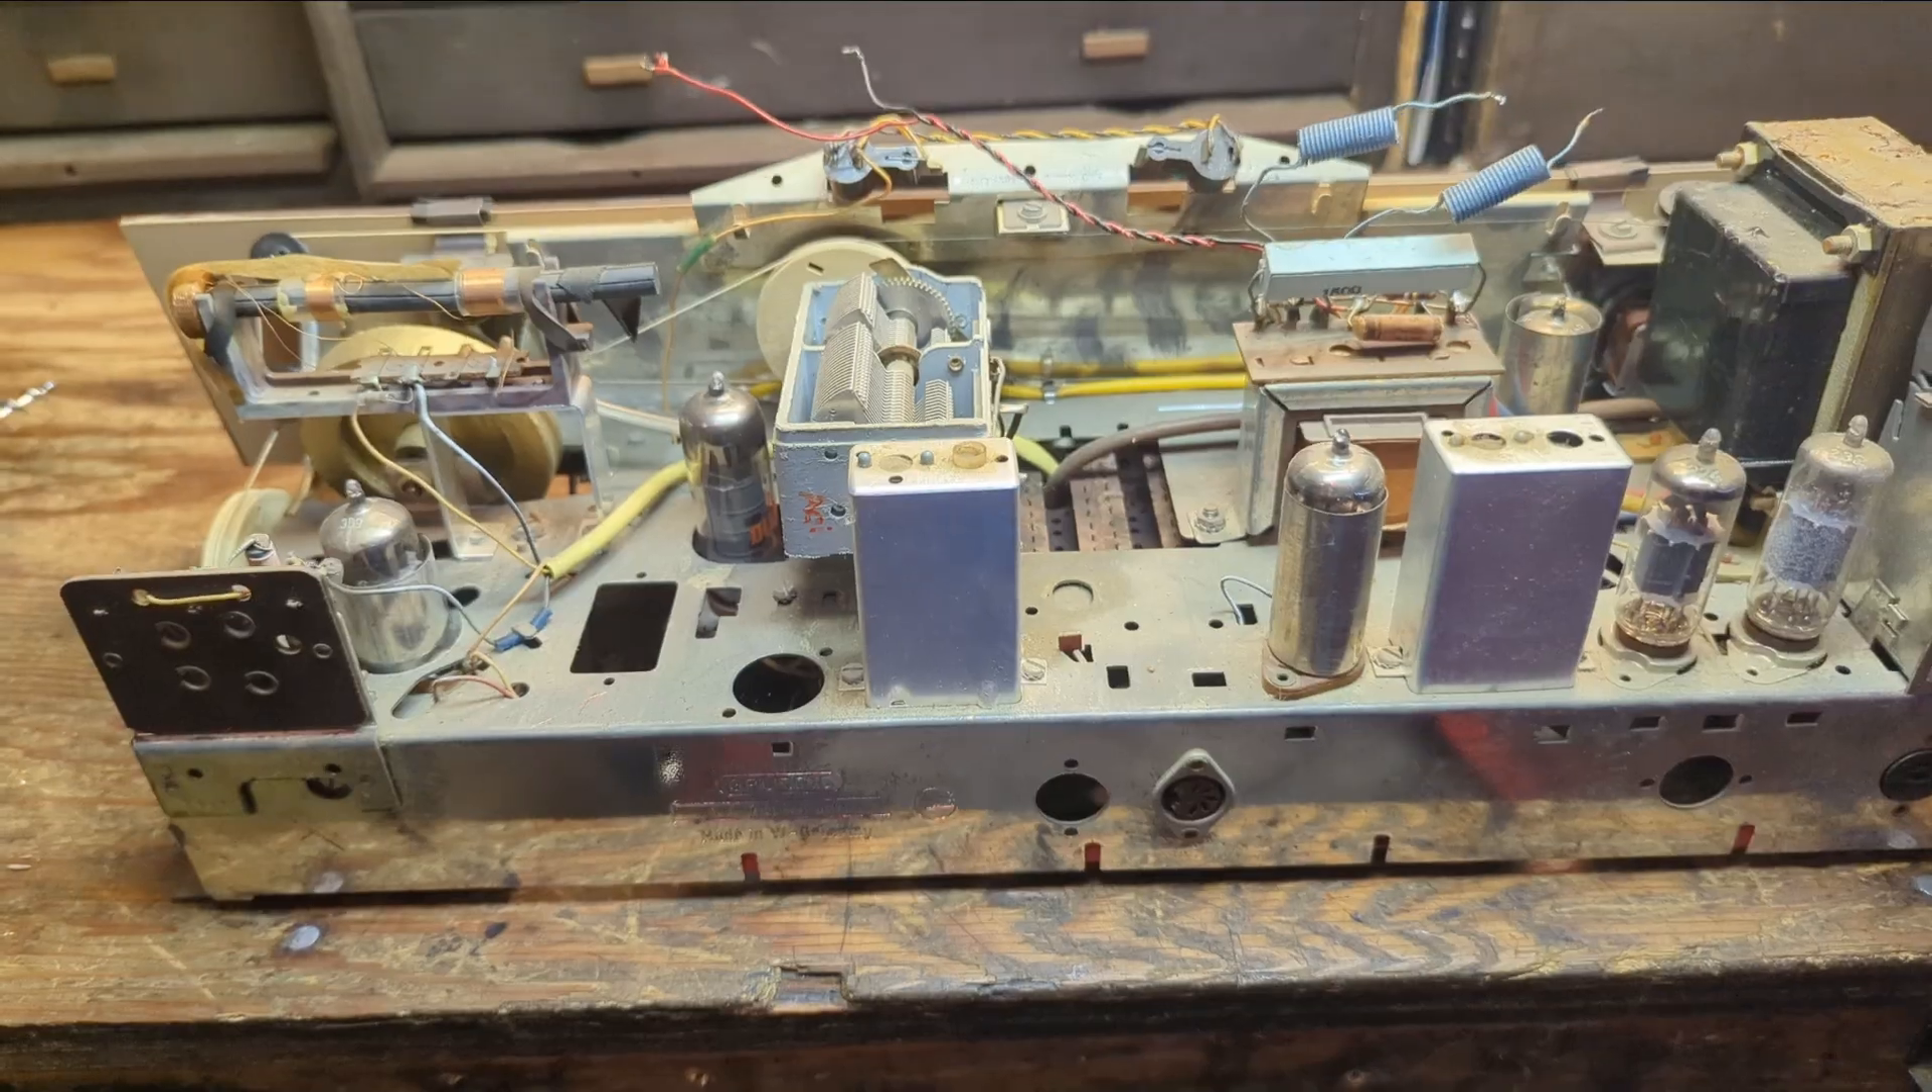All right, so we got the chassis out.